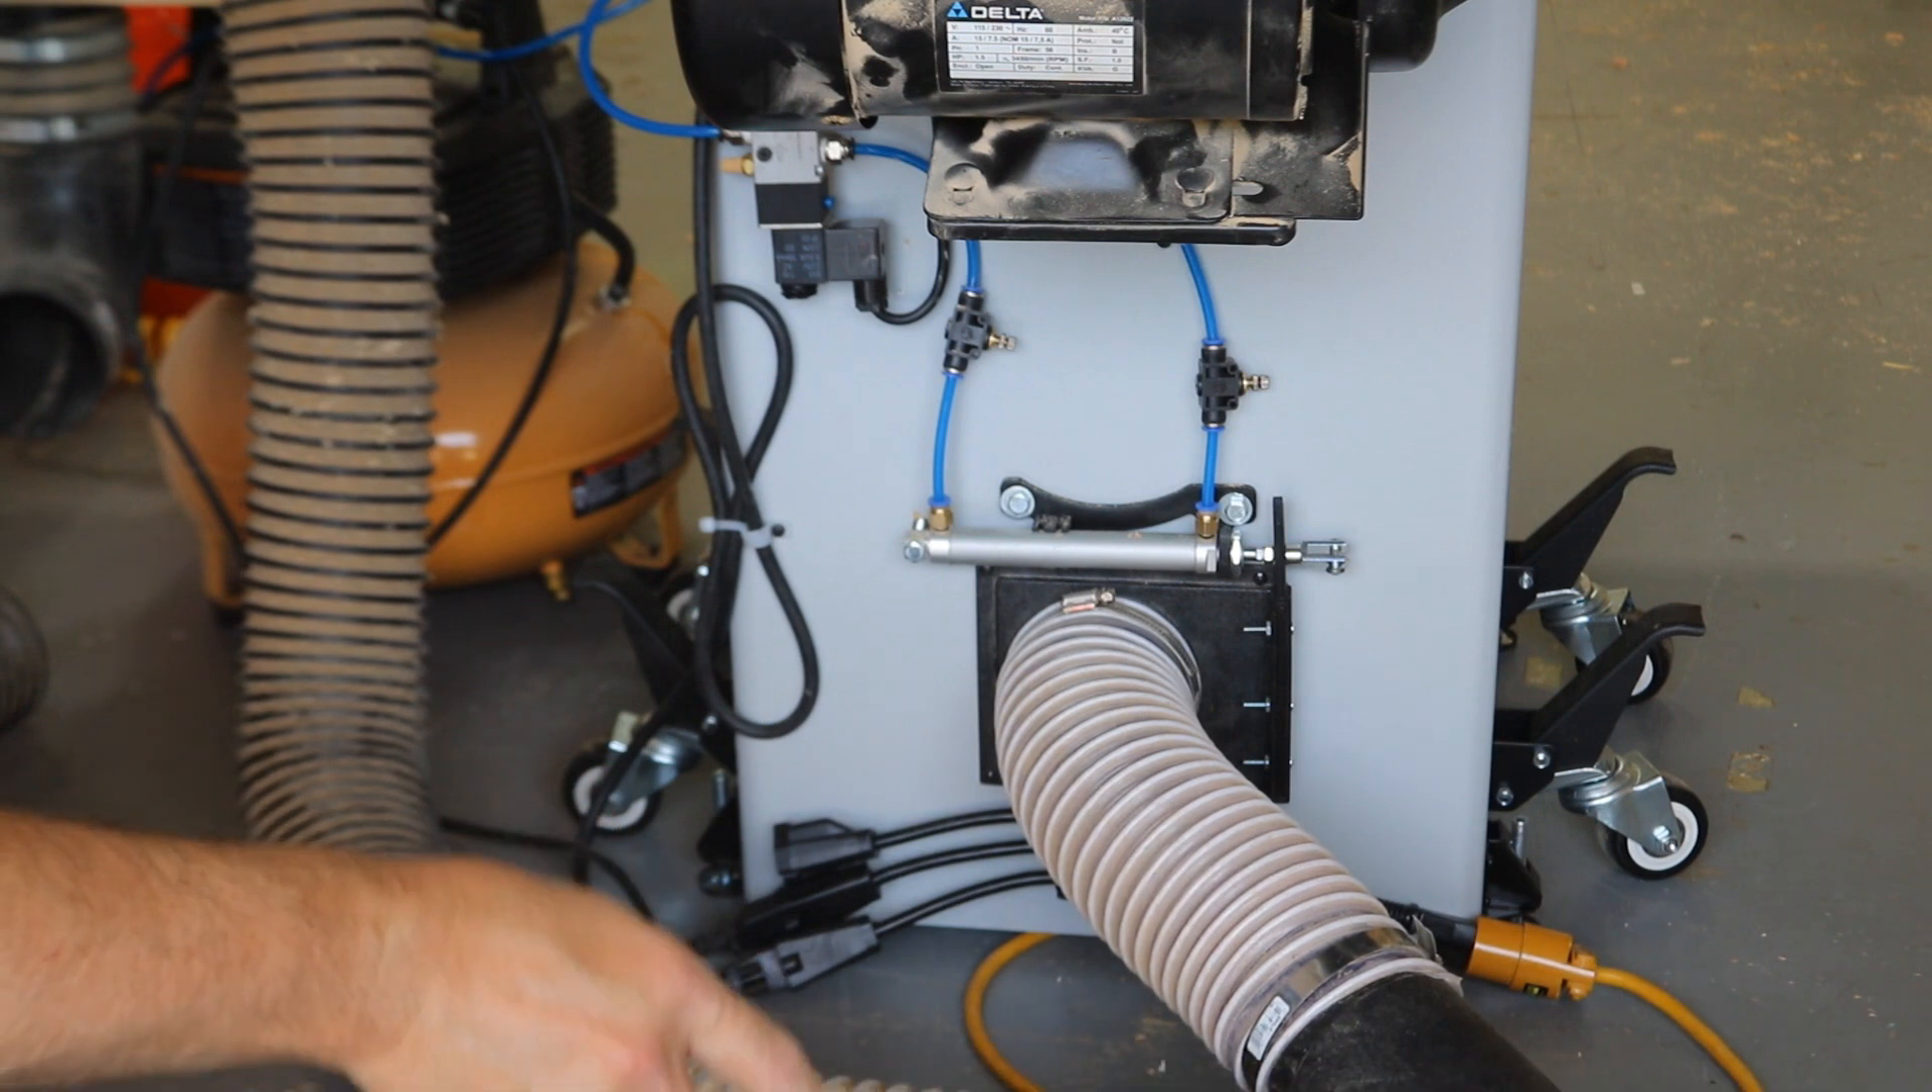I got a dust line coming from my dust collector right into that blast gate.